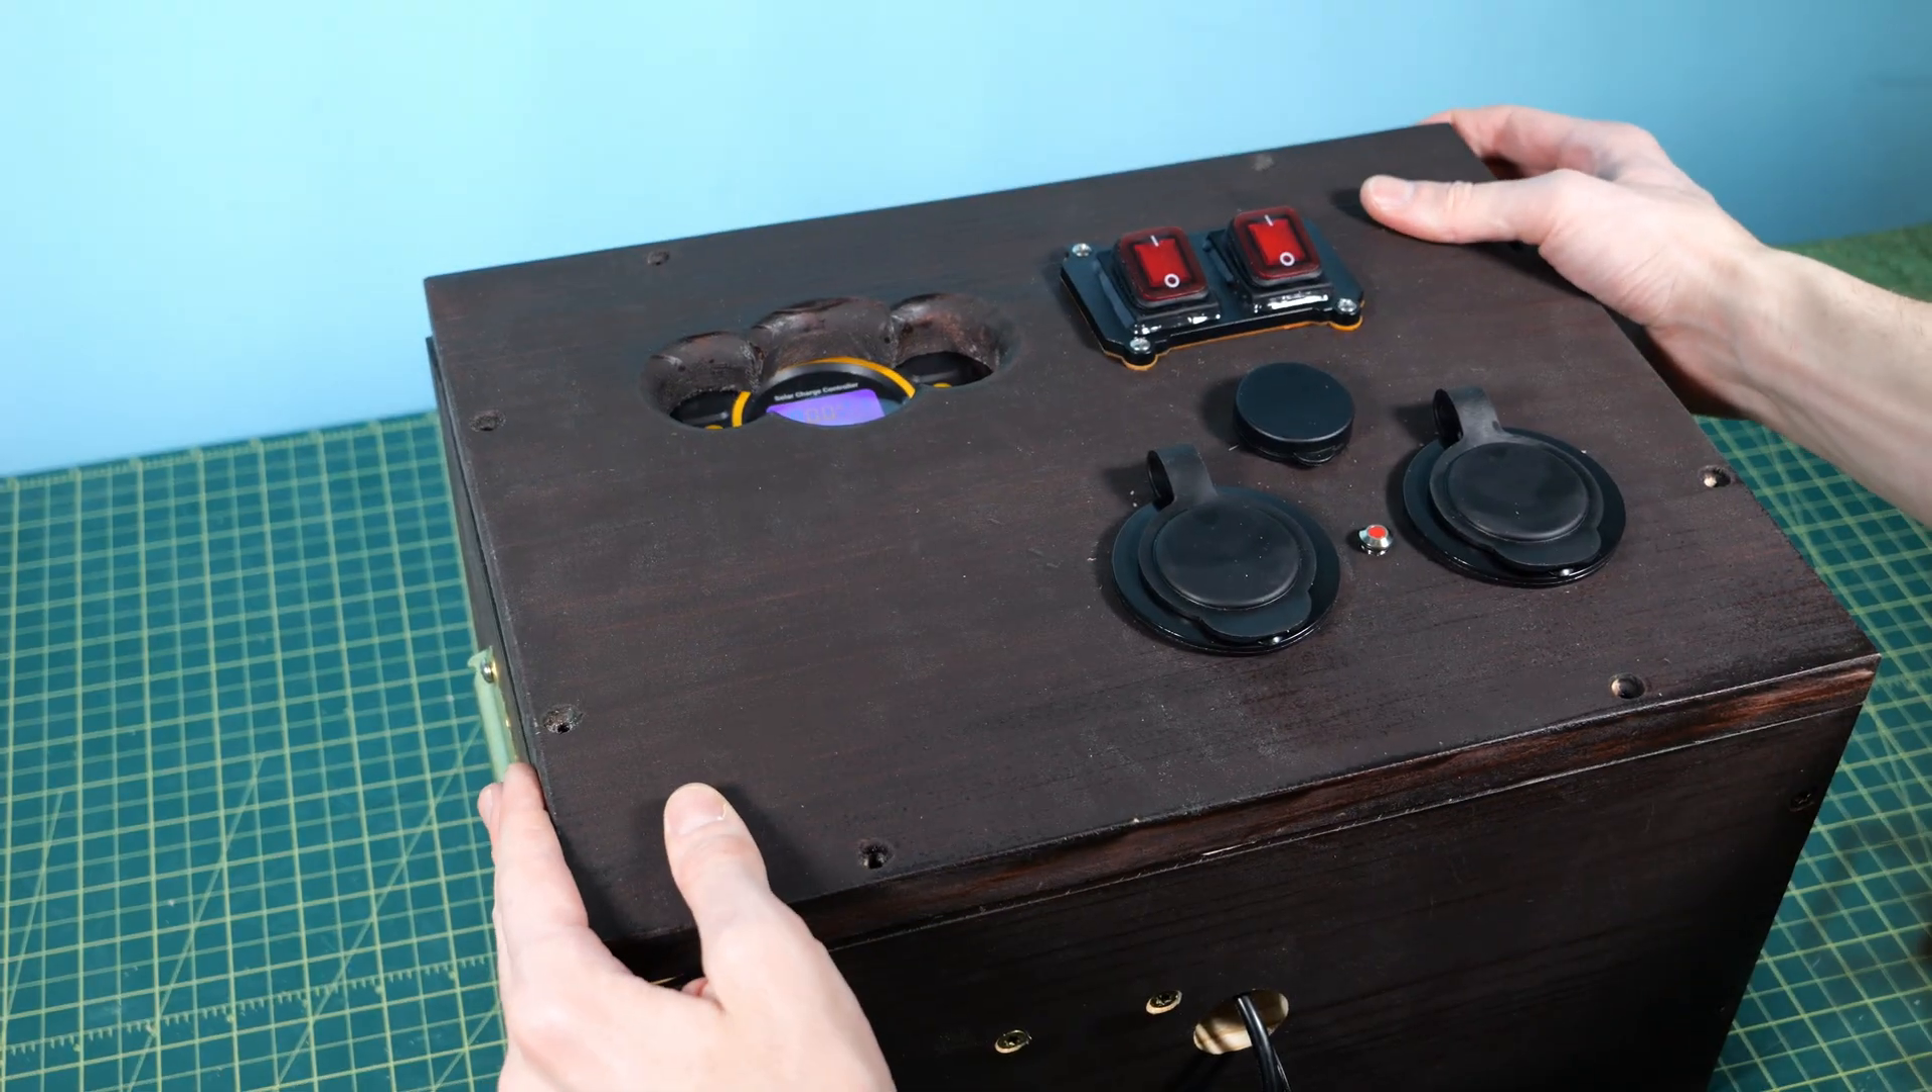Then I went ahead and closed up the lid of the box.